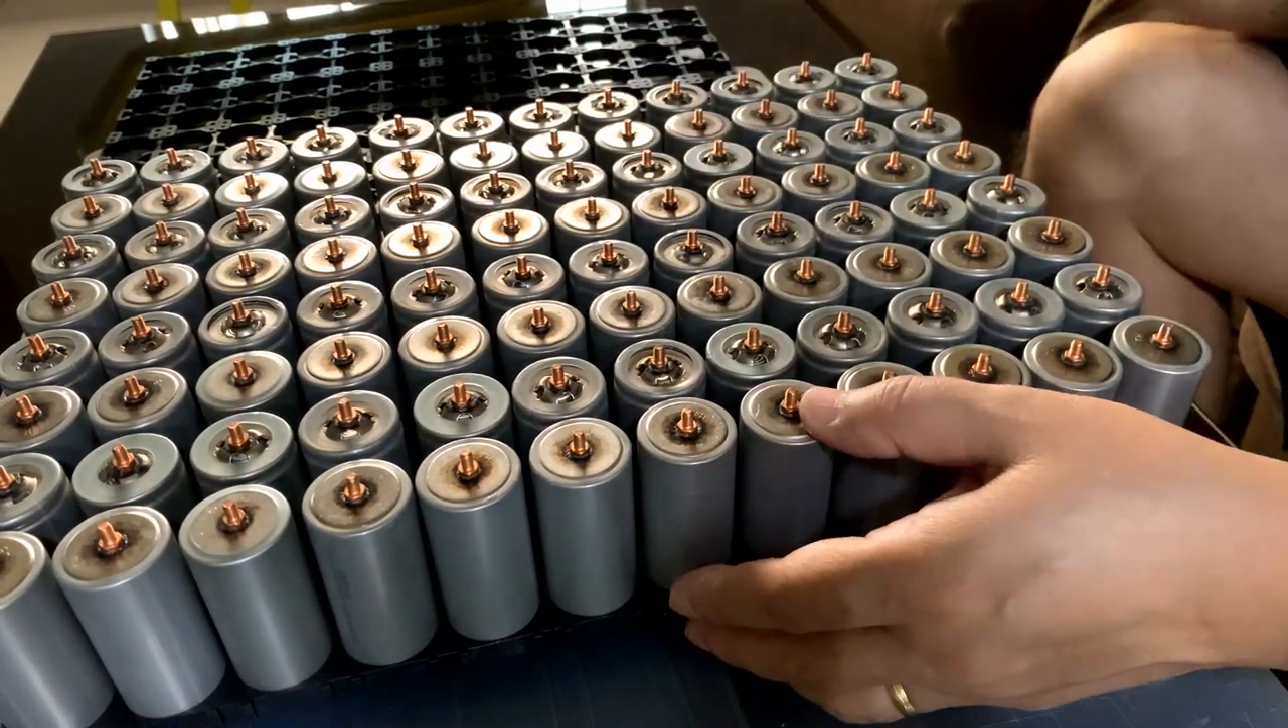Ayan, nailagay ko na ang mga cells sa cell holders.